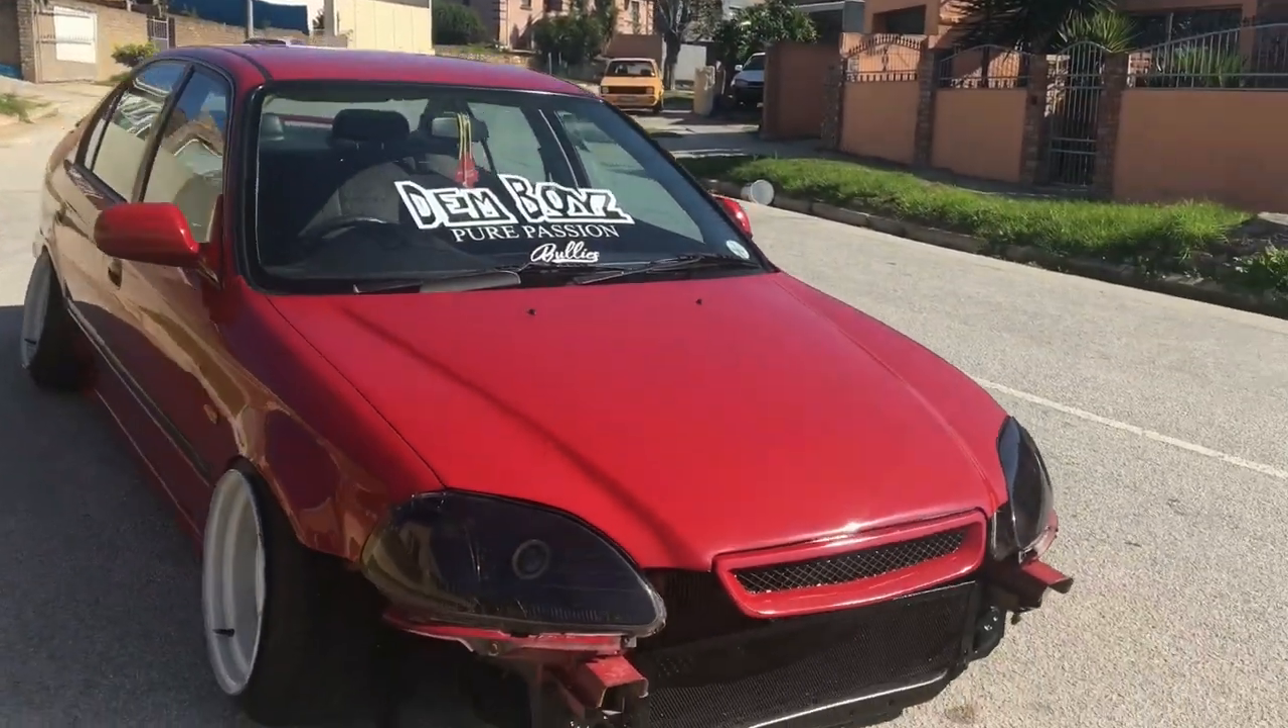I can't put the bumper on yet since the loop just wants to break.